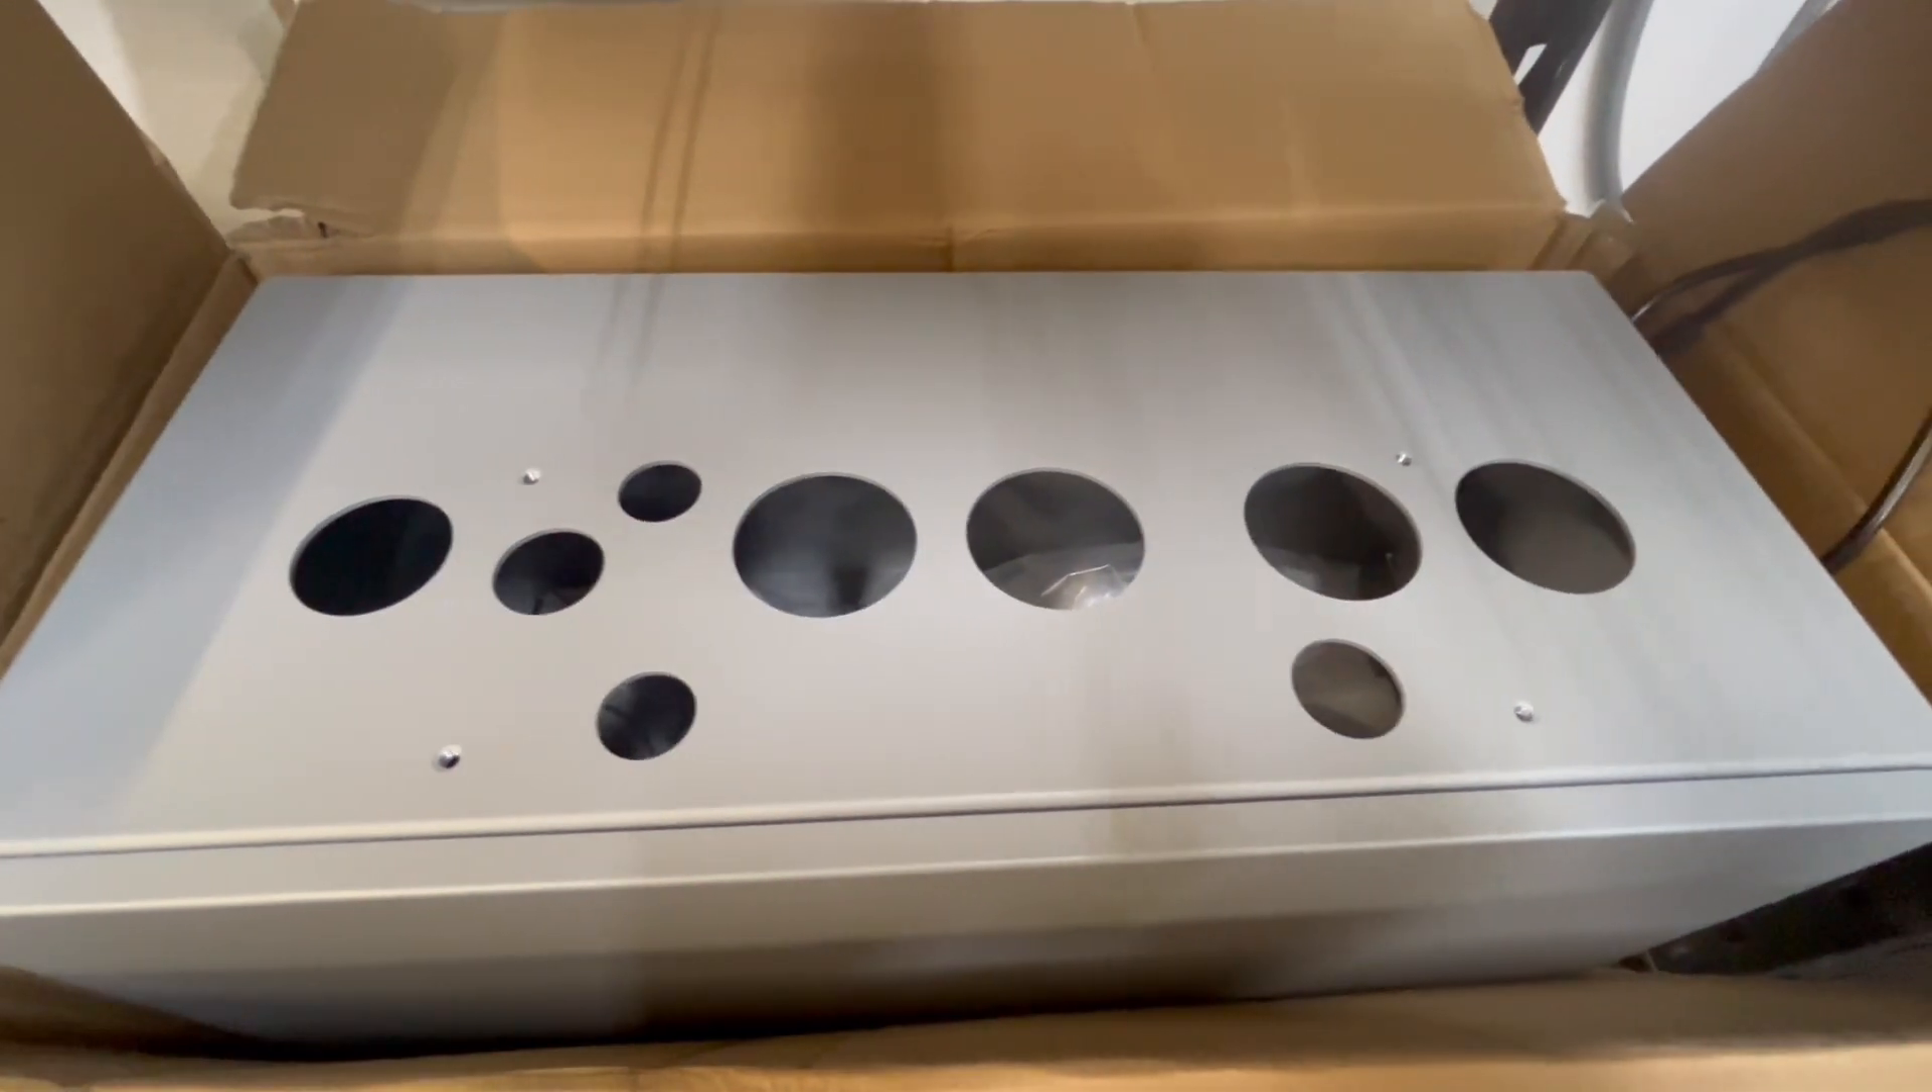So I still have one conduit box here that I haven't put up yet because I've got that one last PowerPro battery that I want to put outside.